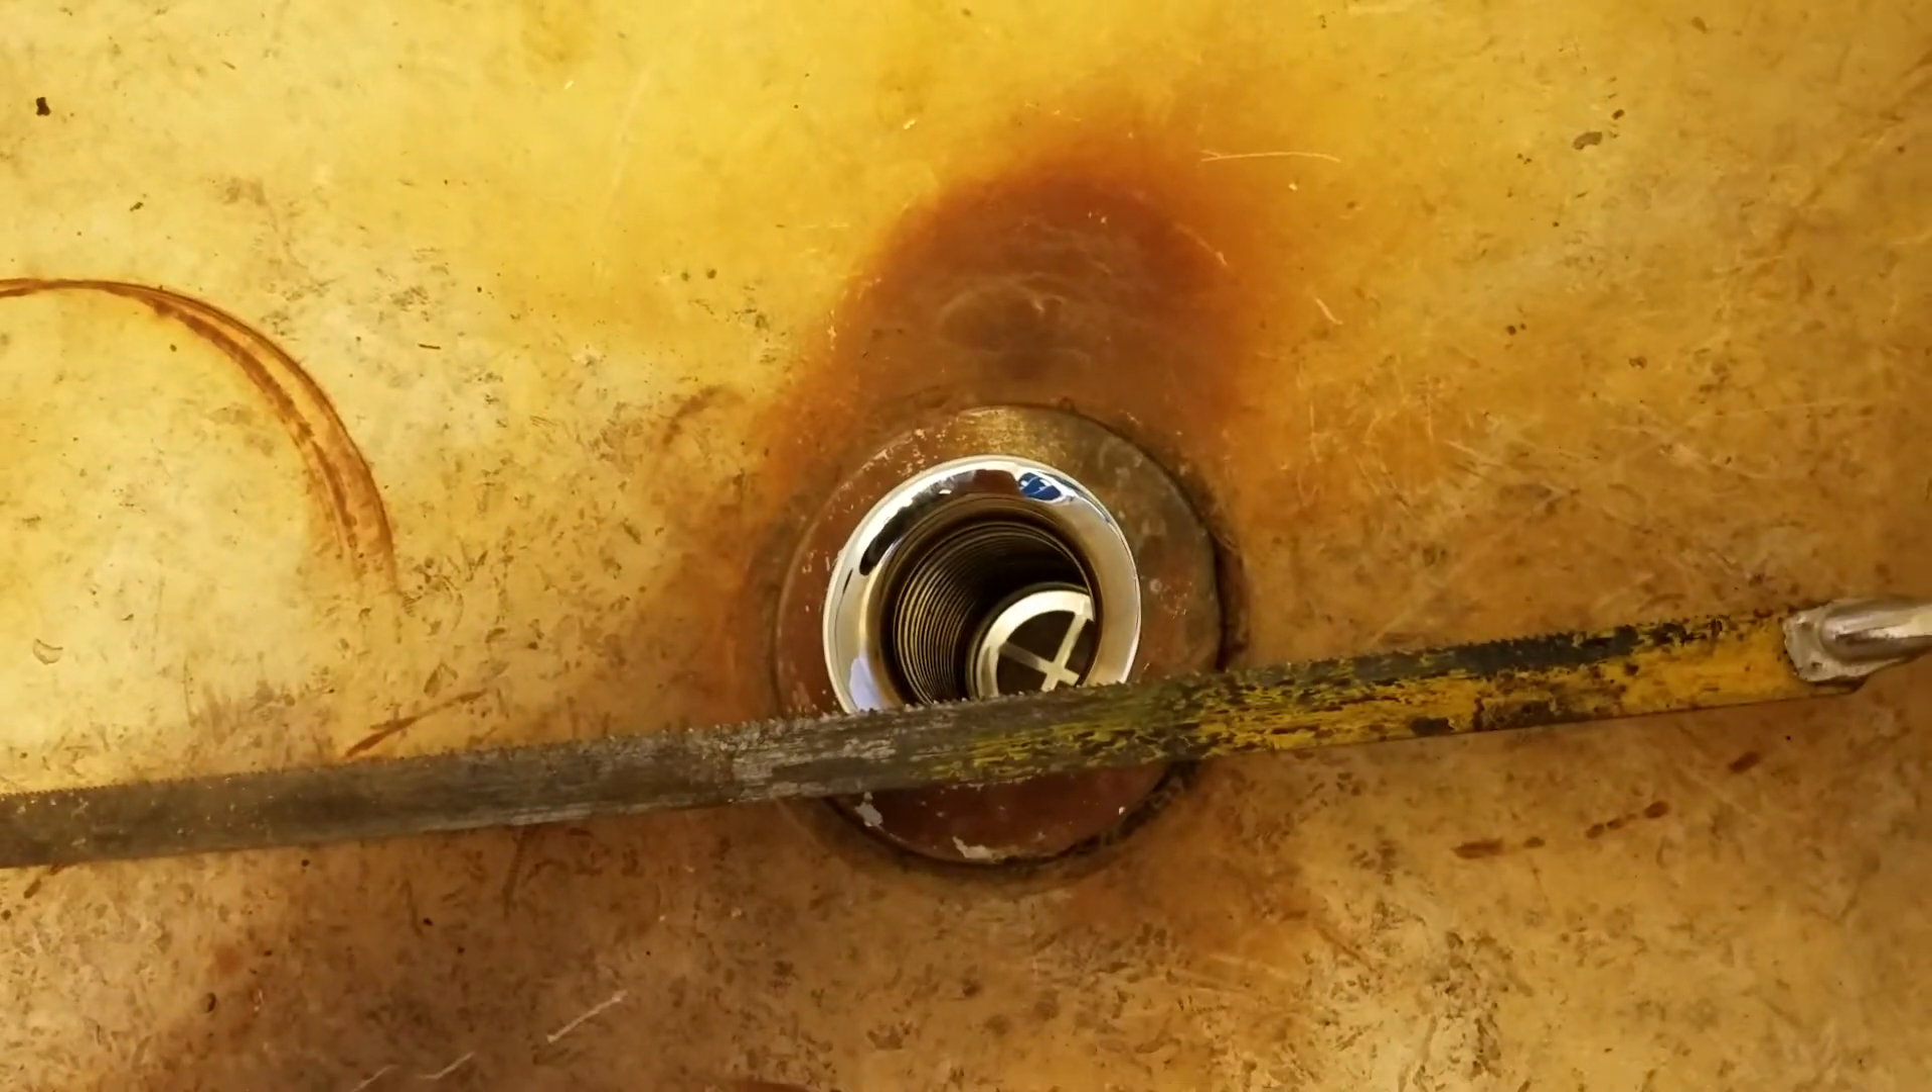I've already installed a new drain pipe right there.